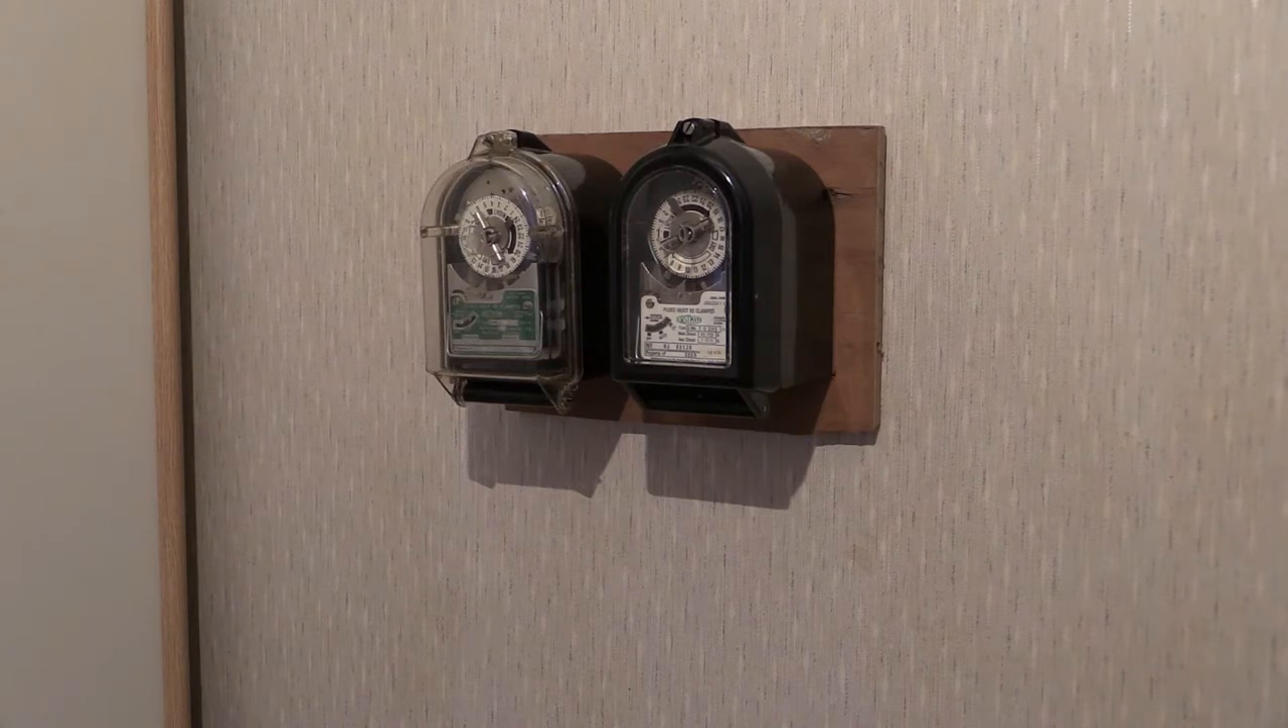Then you can see that the time switches are now back in the case I've hinged and closed and tightened up the screws.